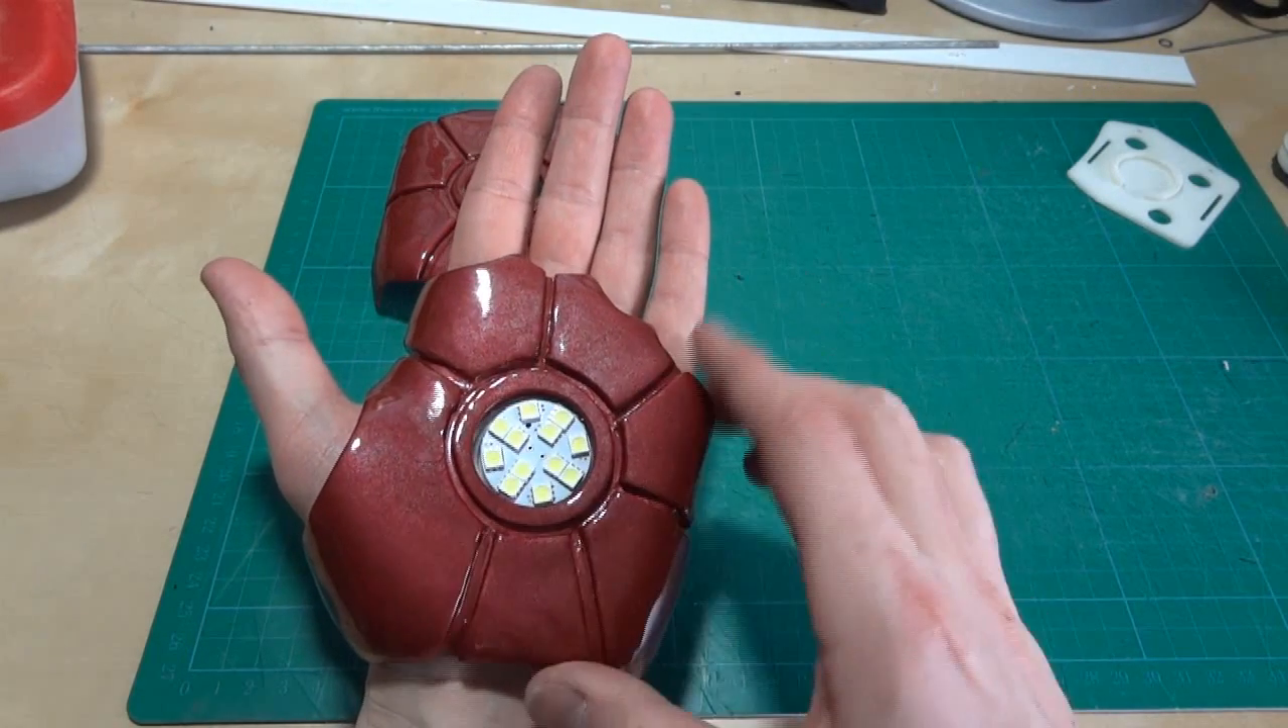So basically the LED cluster is mounted quite nicely there.